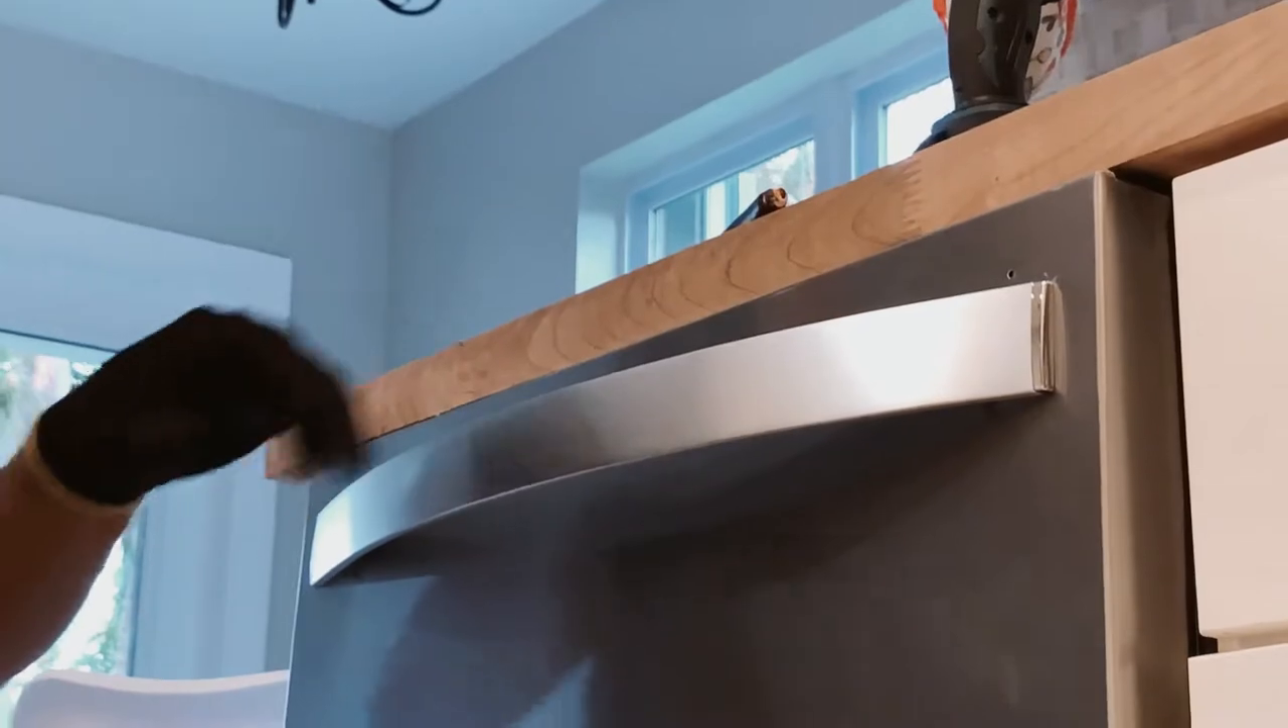And now the handle is in place.